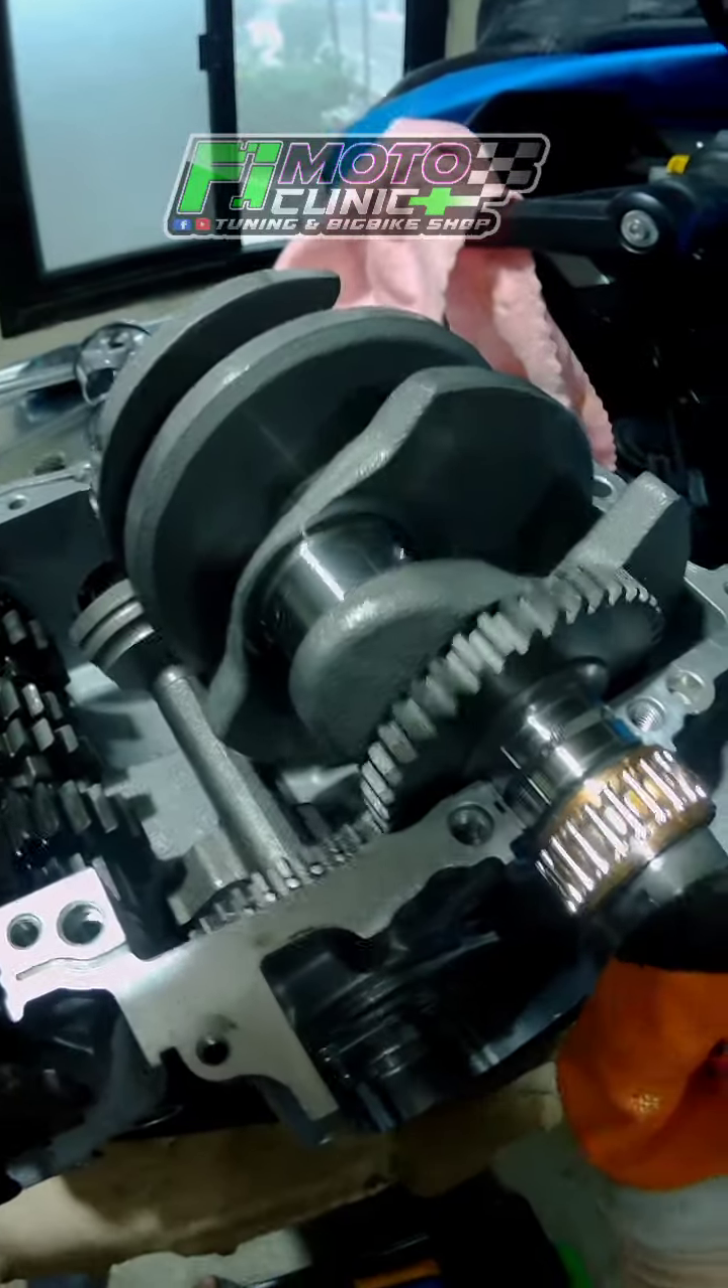Okay, nilagyan na natin yung Bagong crankshaft Ayan Next is Piston.